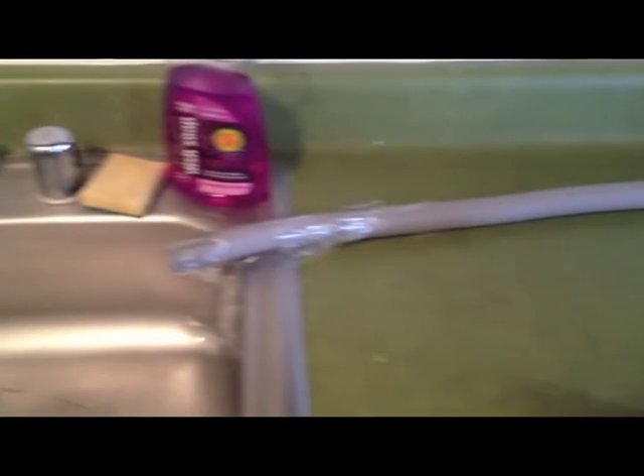One thing I need to finish up on is the drainage hose. At the moment I just taped it down.